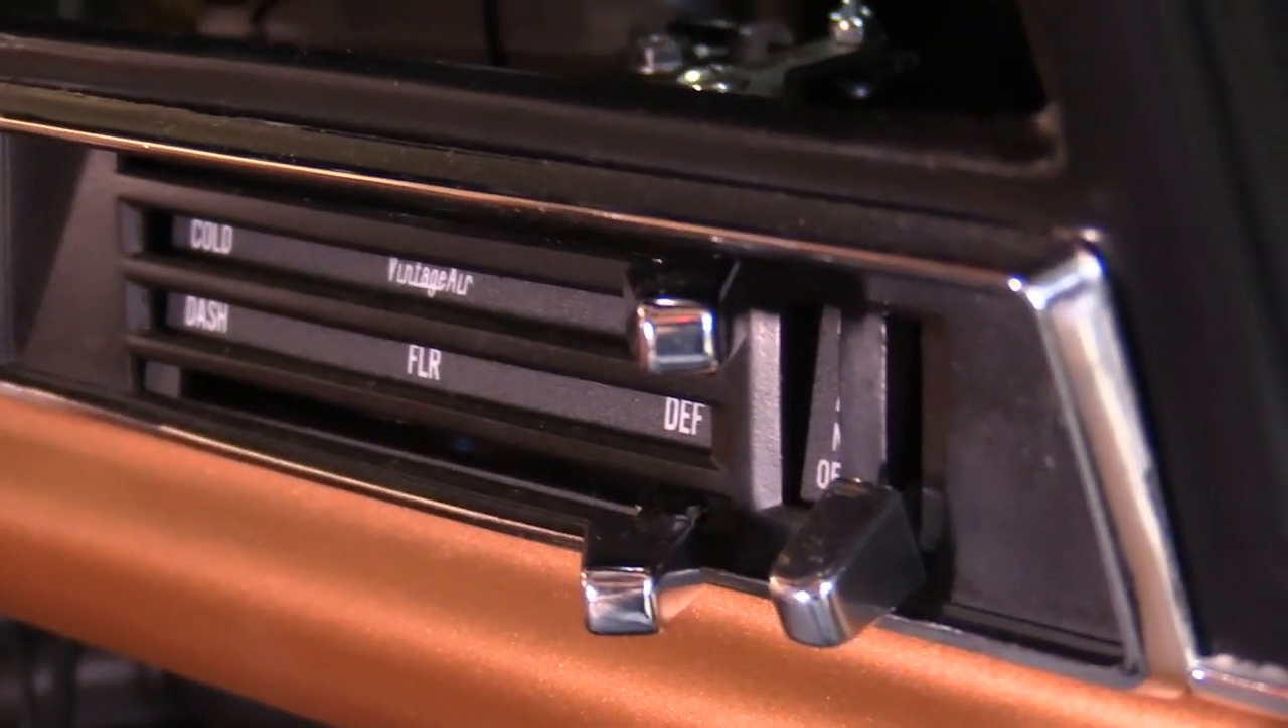That's the AC control put into the F -100.